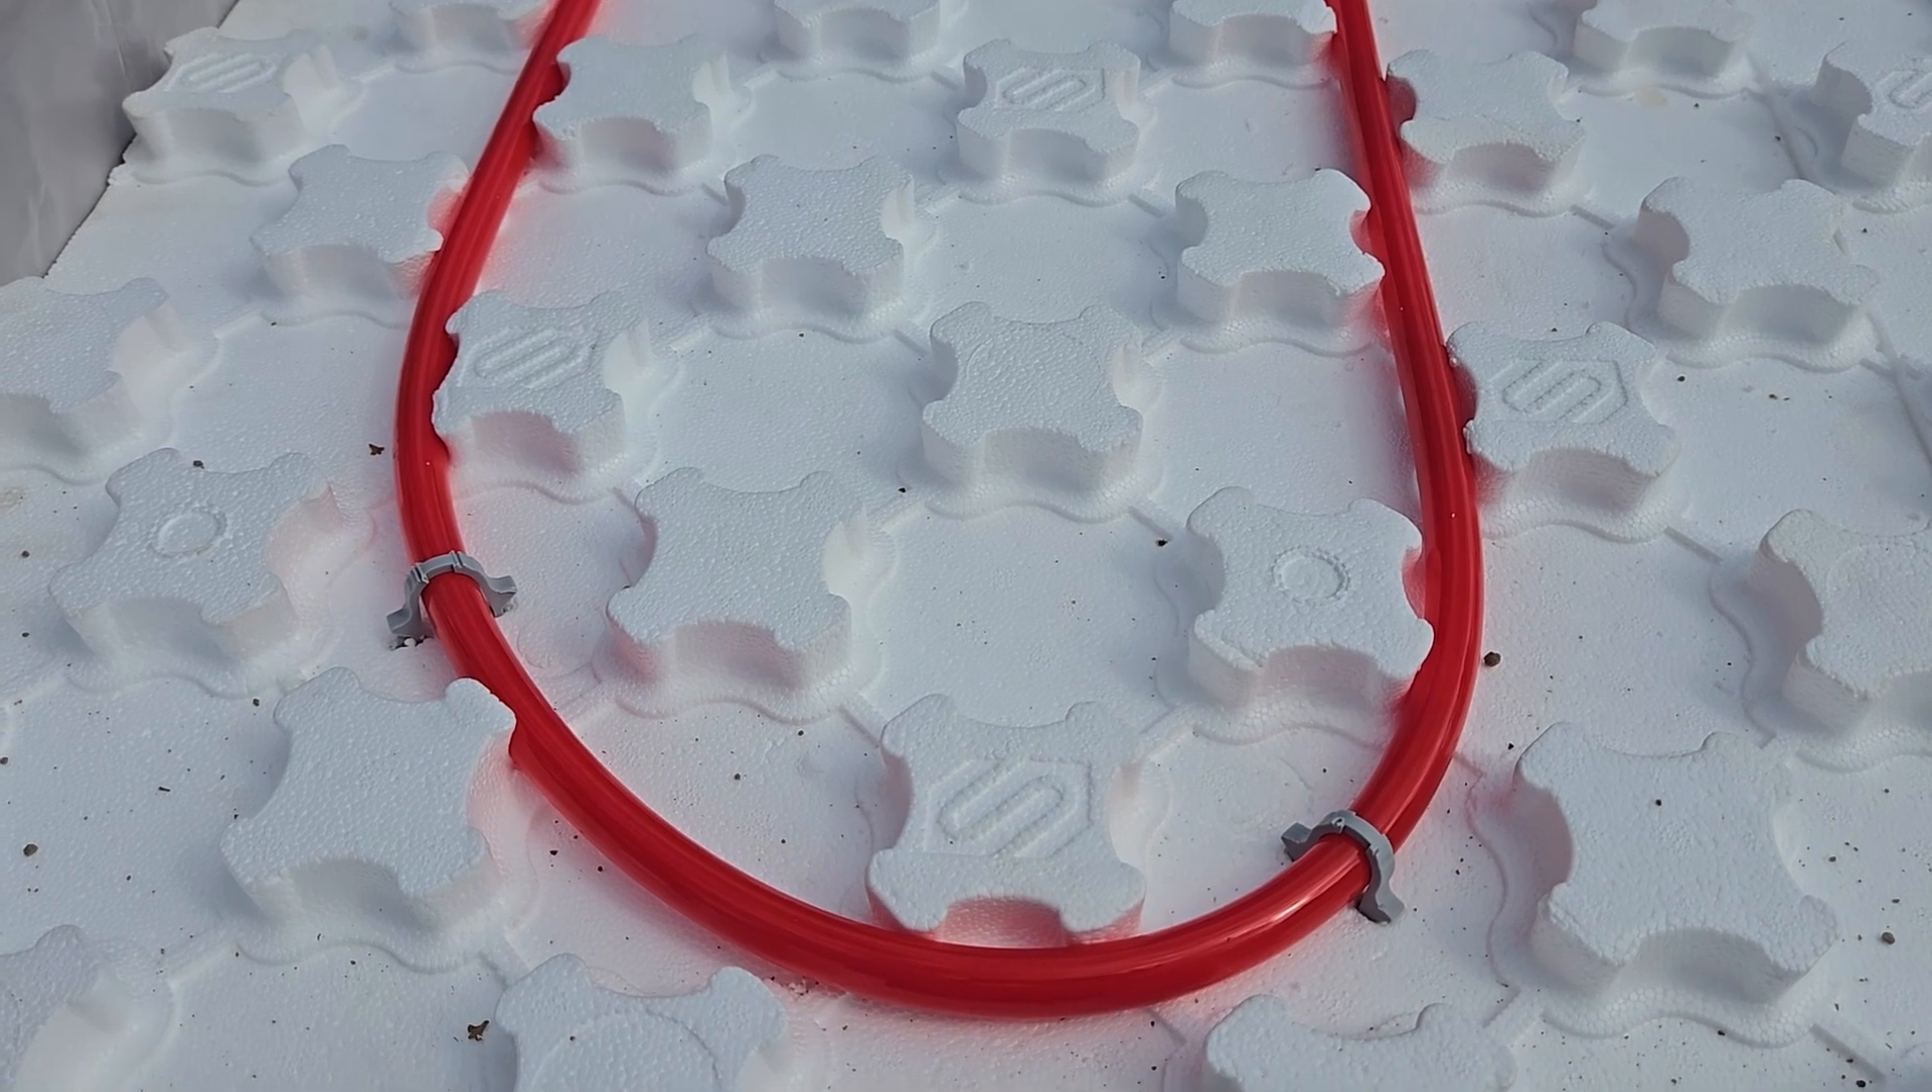First two lines of radiant pipes are installed.